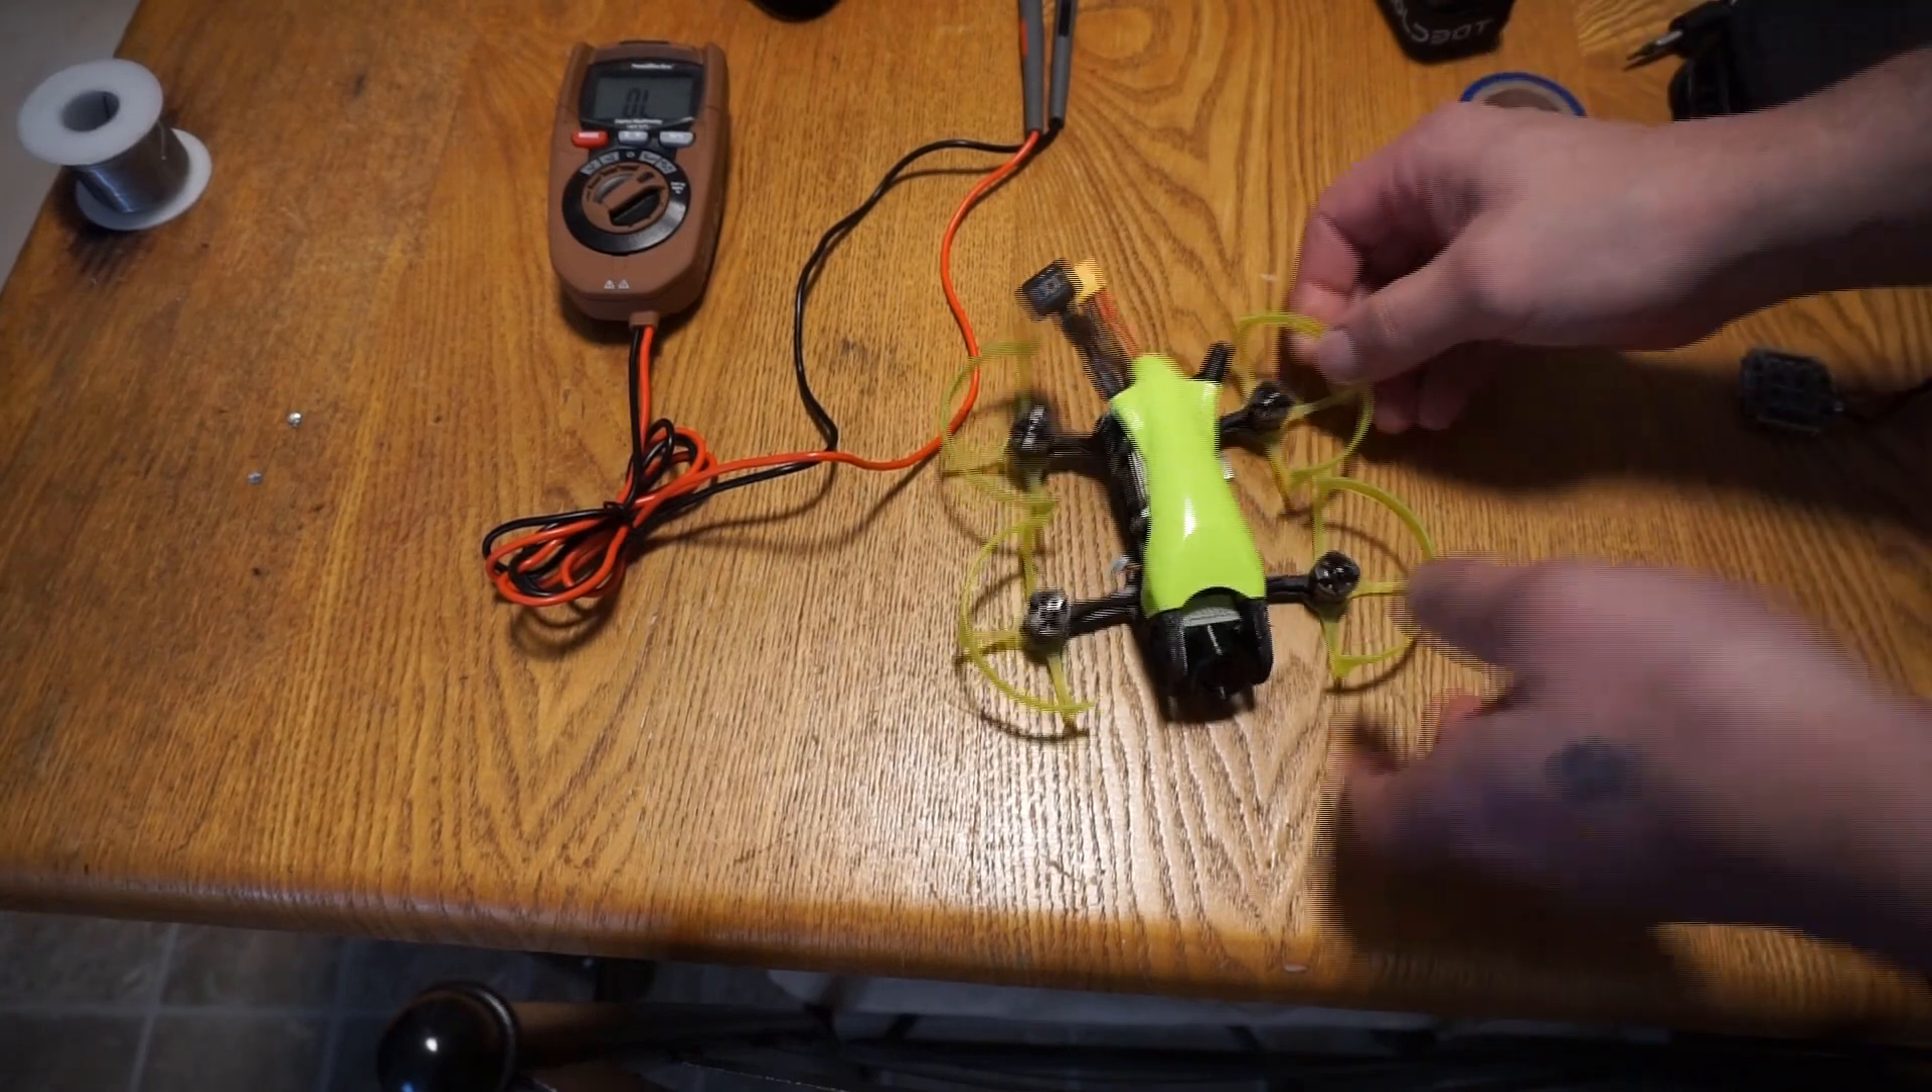I got the beetle mini all back together.